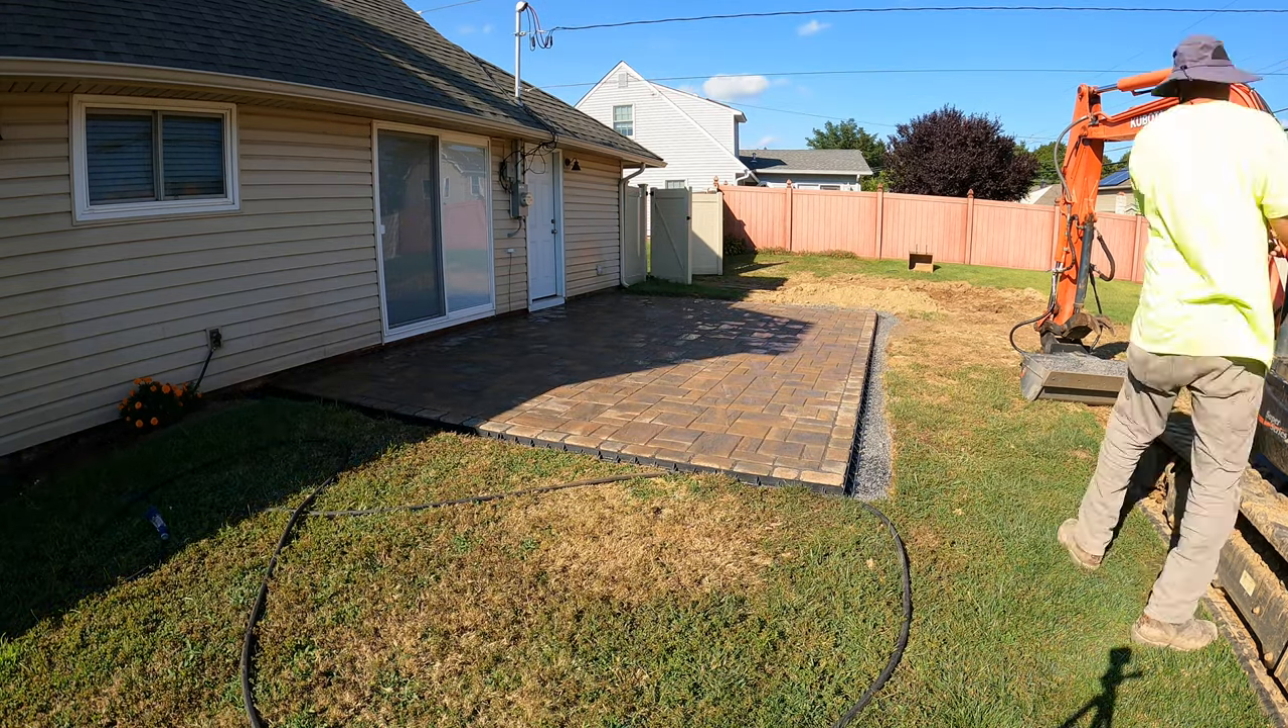Only thing that's left is to backfill the edges and the paver patio is complete.